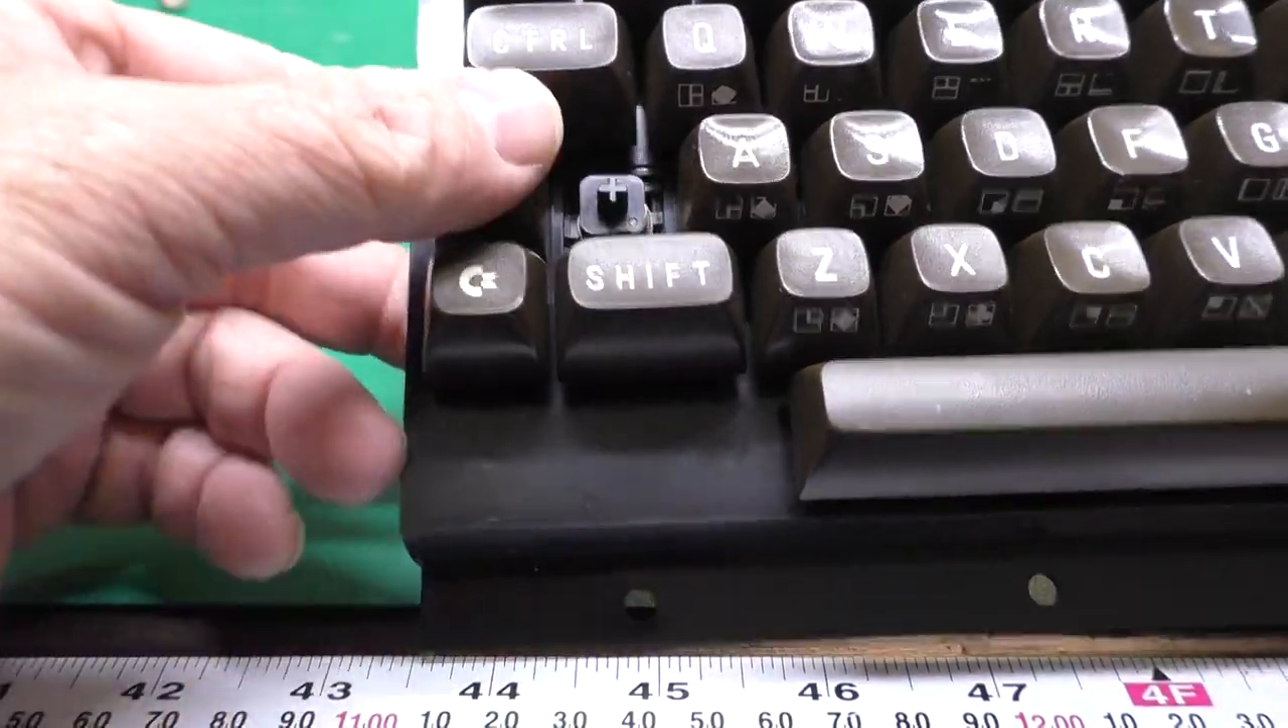I also left off the shift lock key here to show you that it's different.